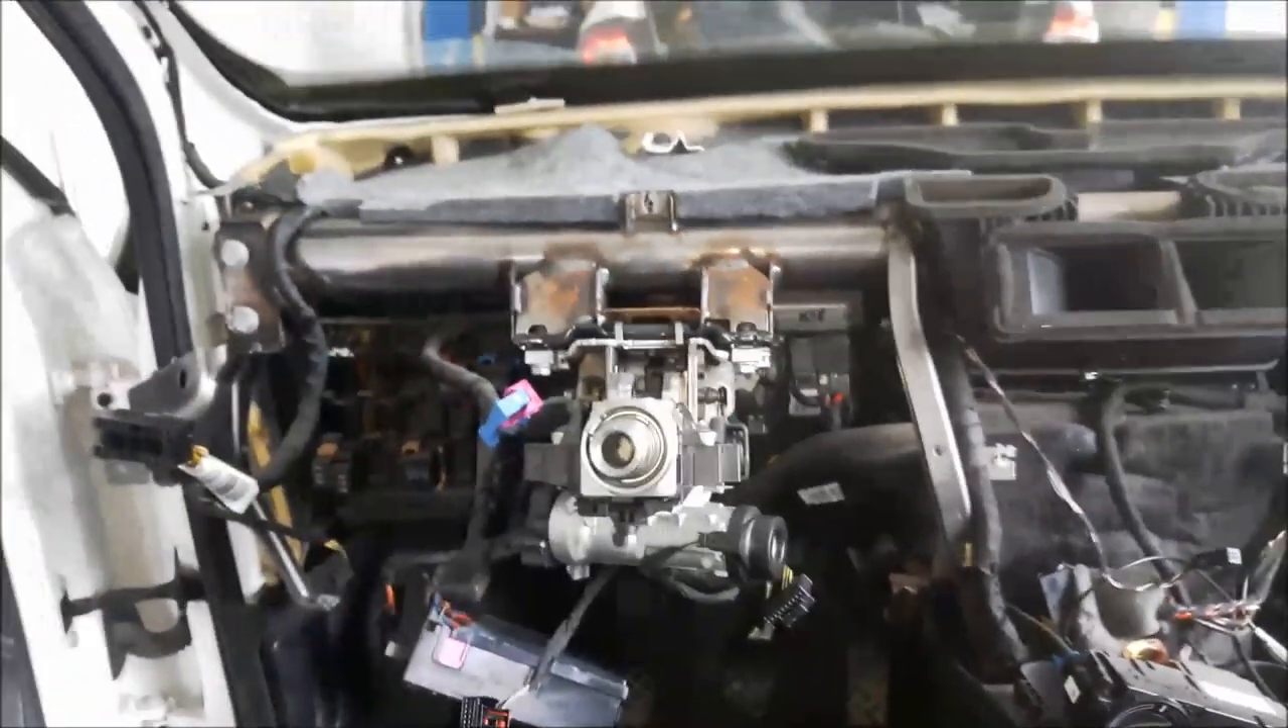Now the dashboard has been removed.